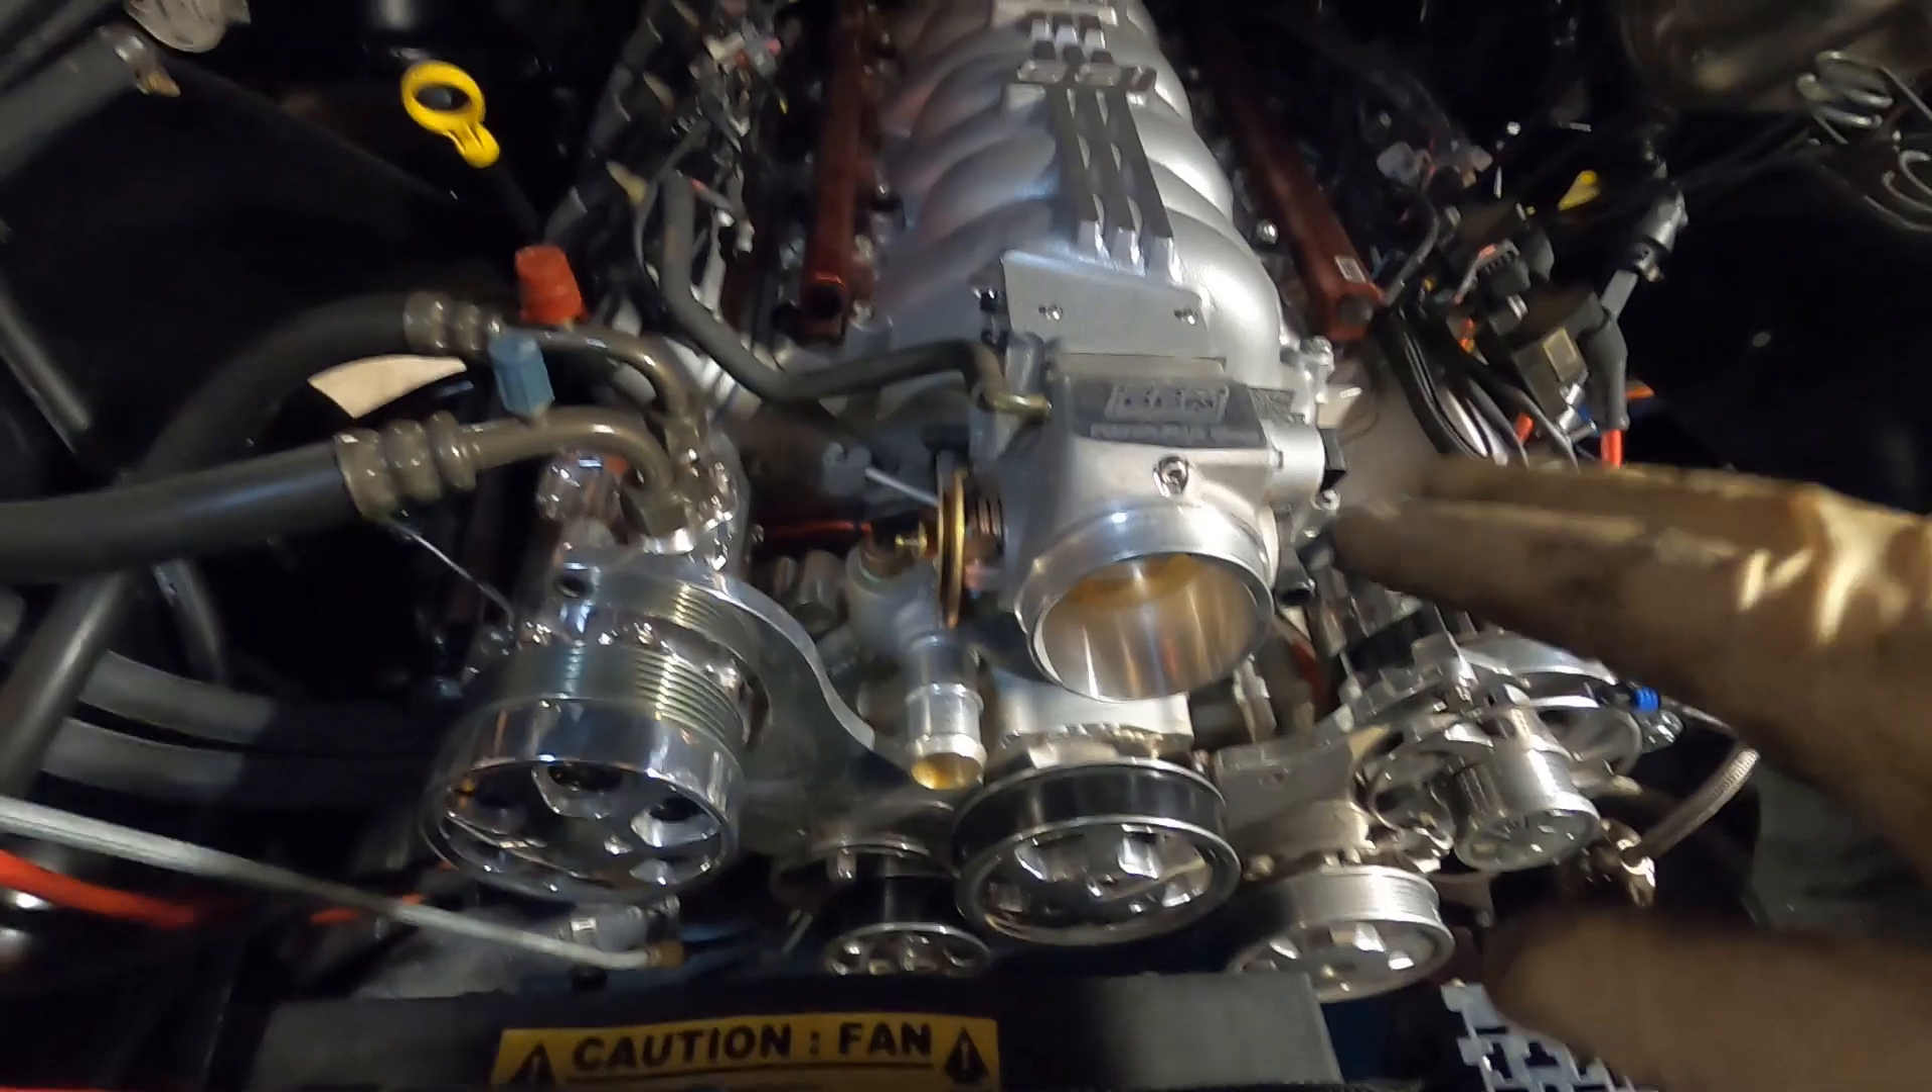We got the air intake tube off.